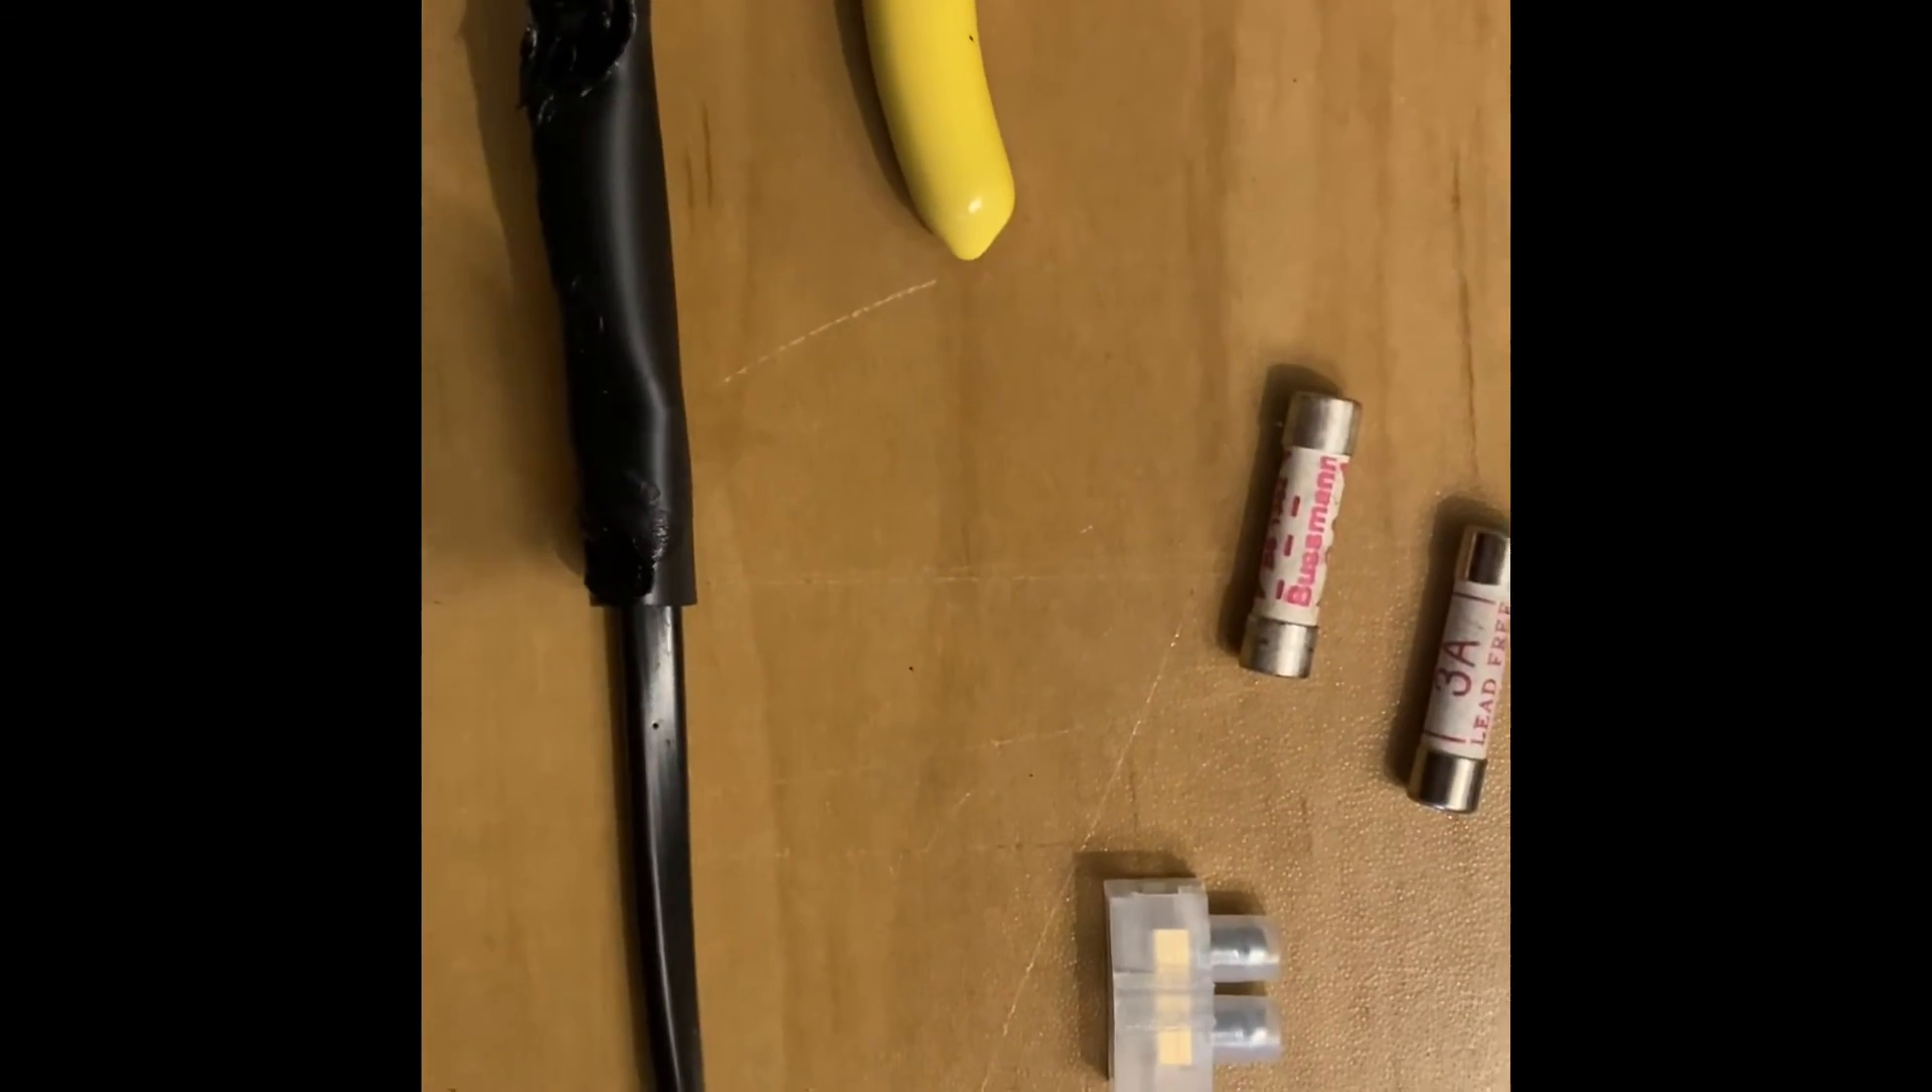So here i used the heat shrink and i took off the connector block.